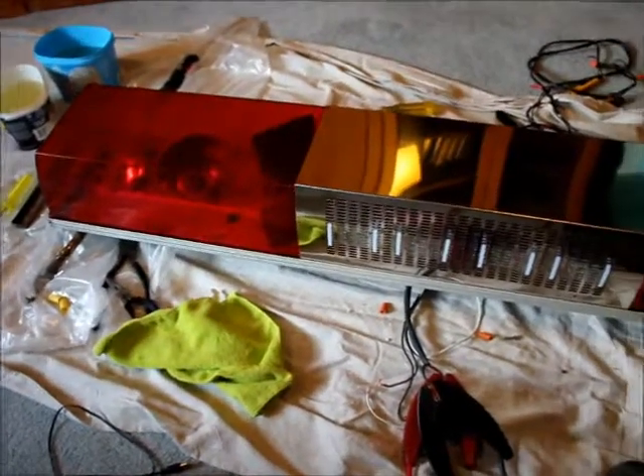All right so I just got the lenses back on here.